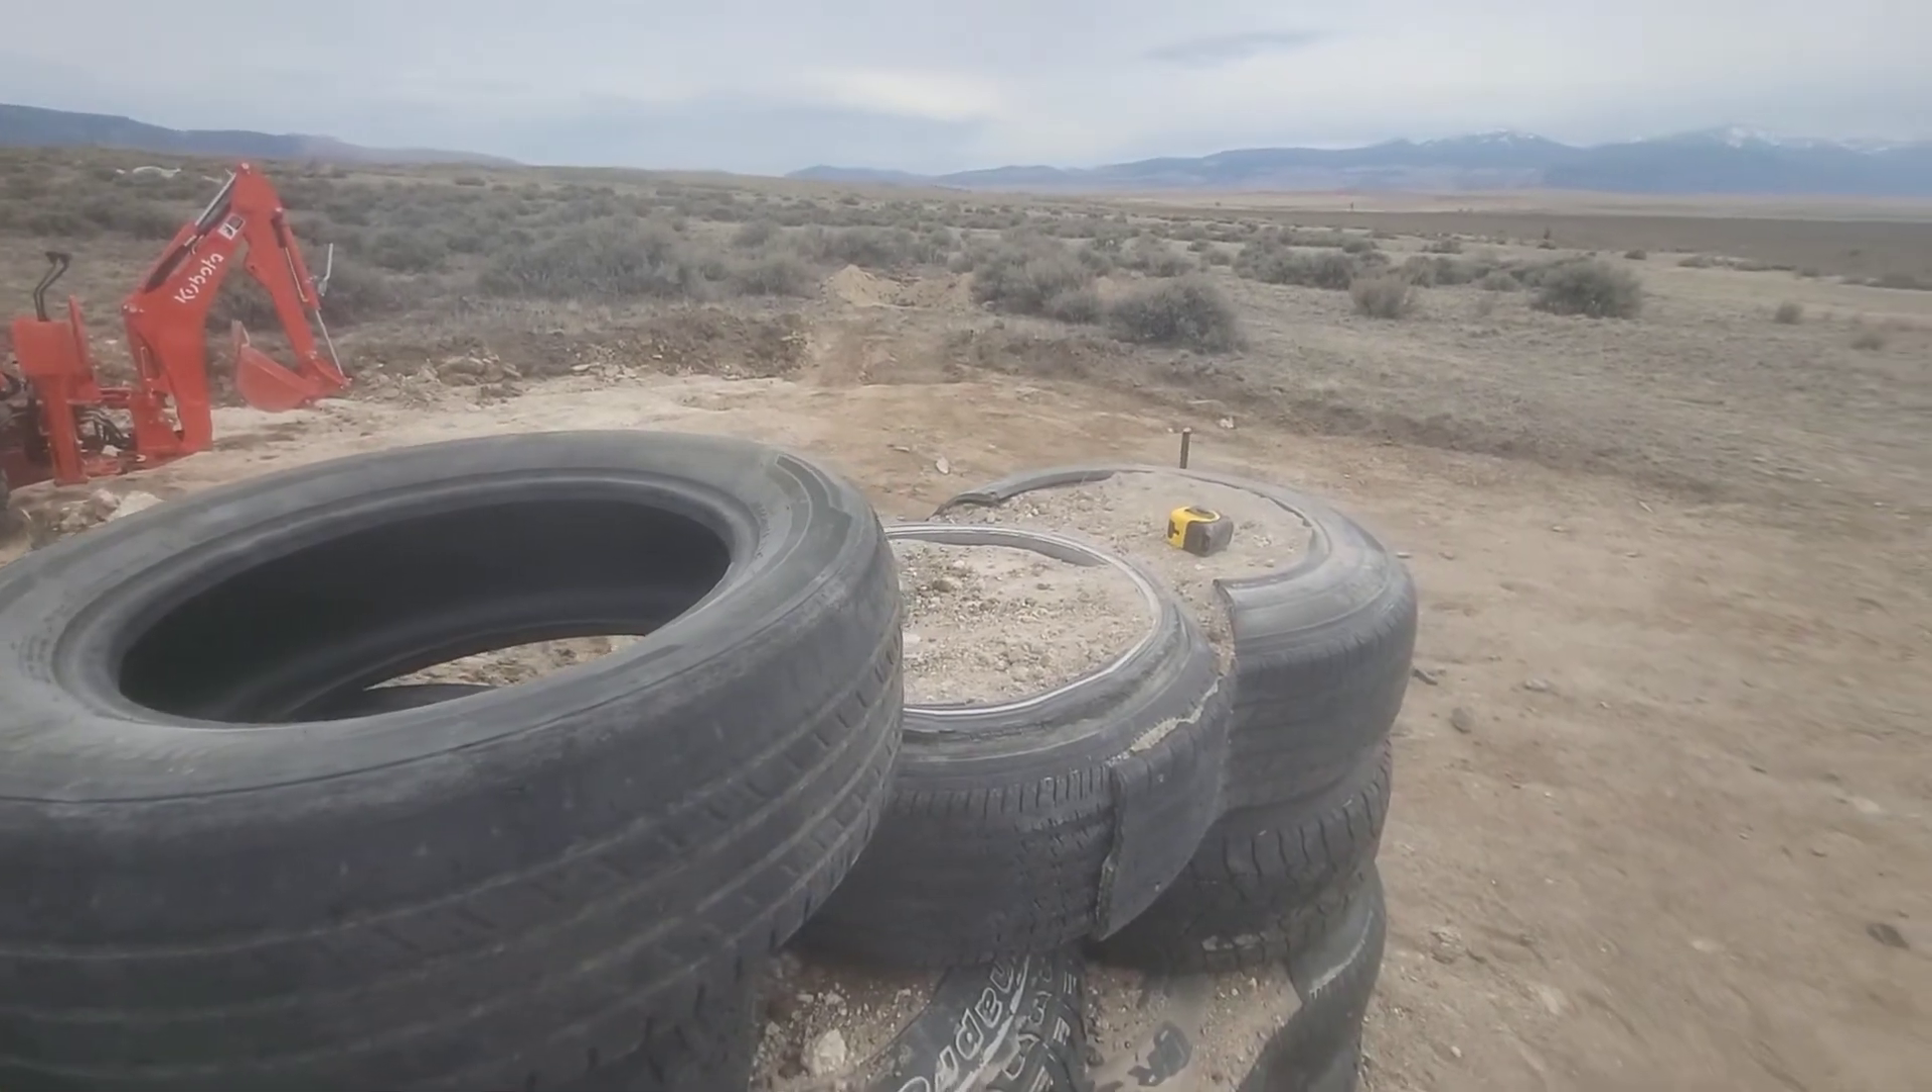The fifth course is pretty close to being done. These last few tires here are empty.